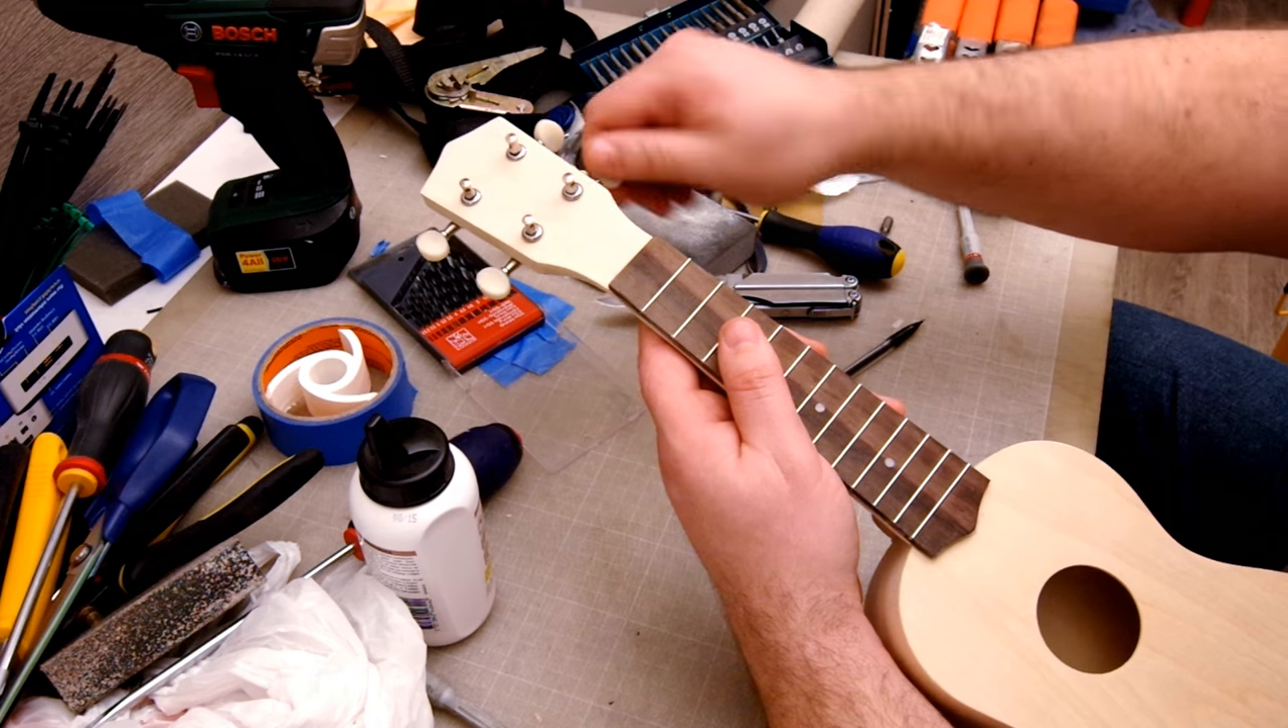Et voilà les 4 mécaniques sont en place.